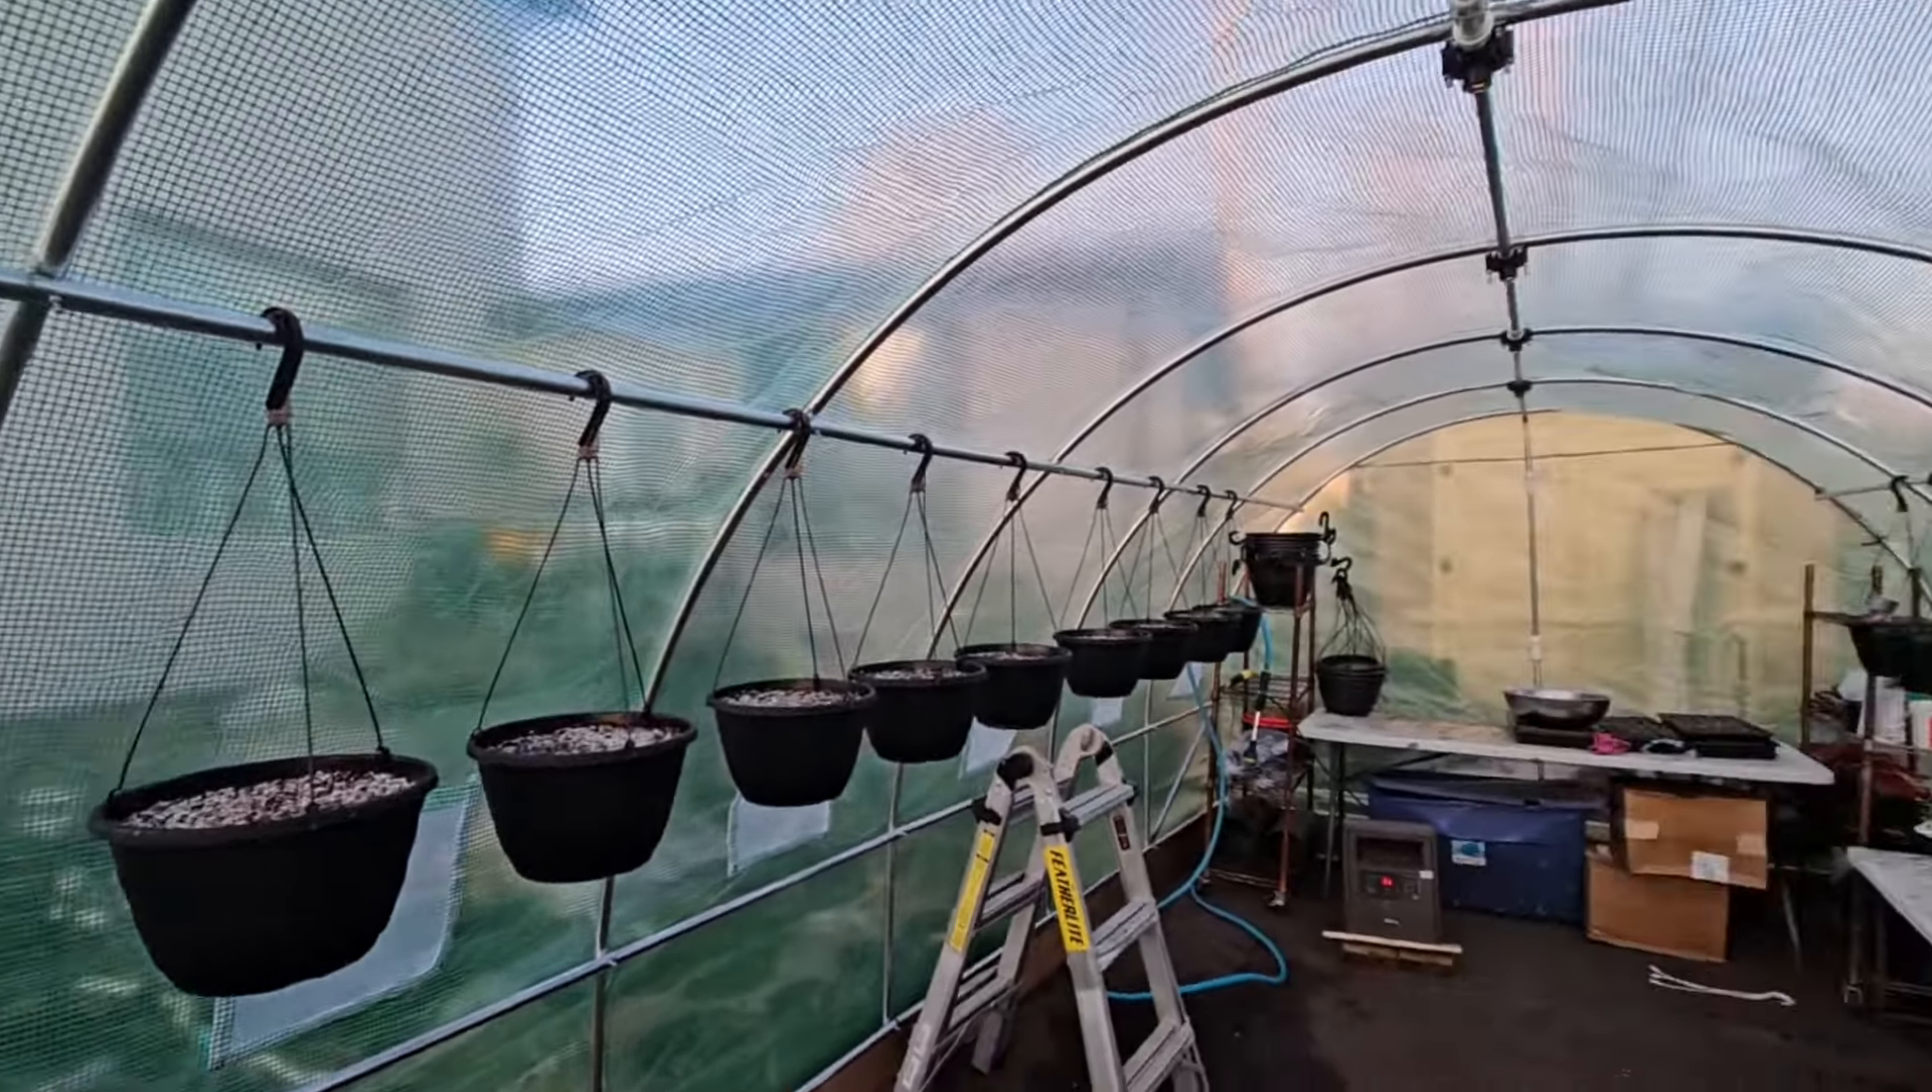All right we're back and we have a new greenhouse you guys we pushed through today we got it all assembled we got the top on and I am so stoked.